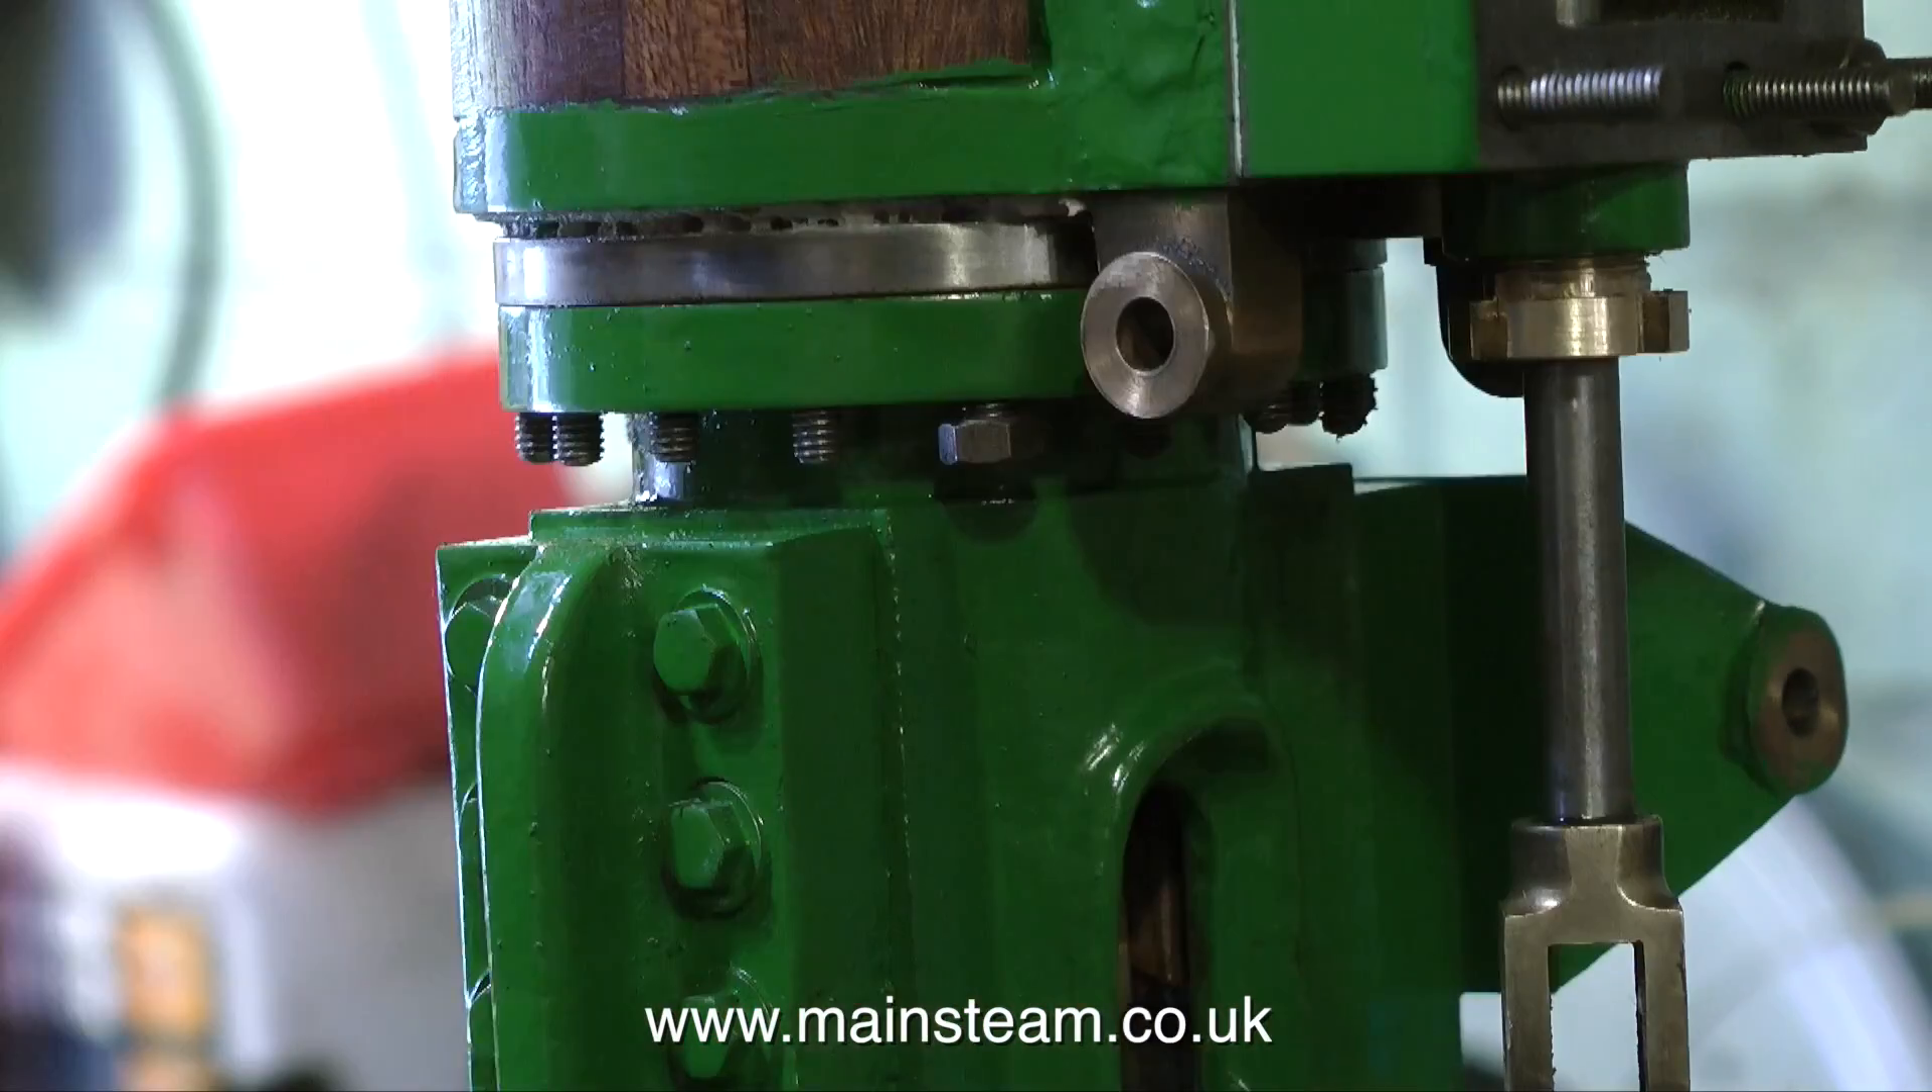As you can see, the cylinder is lifted off the cover to allow me to get the nuts into place.